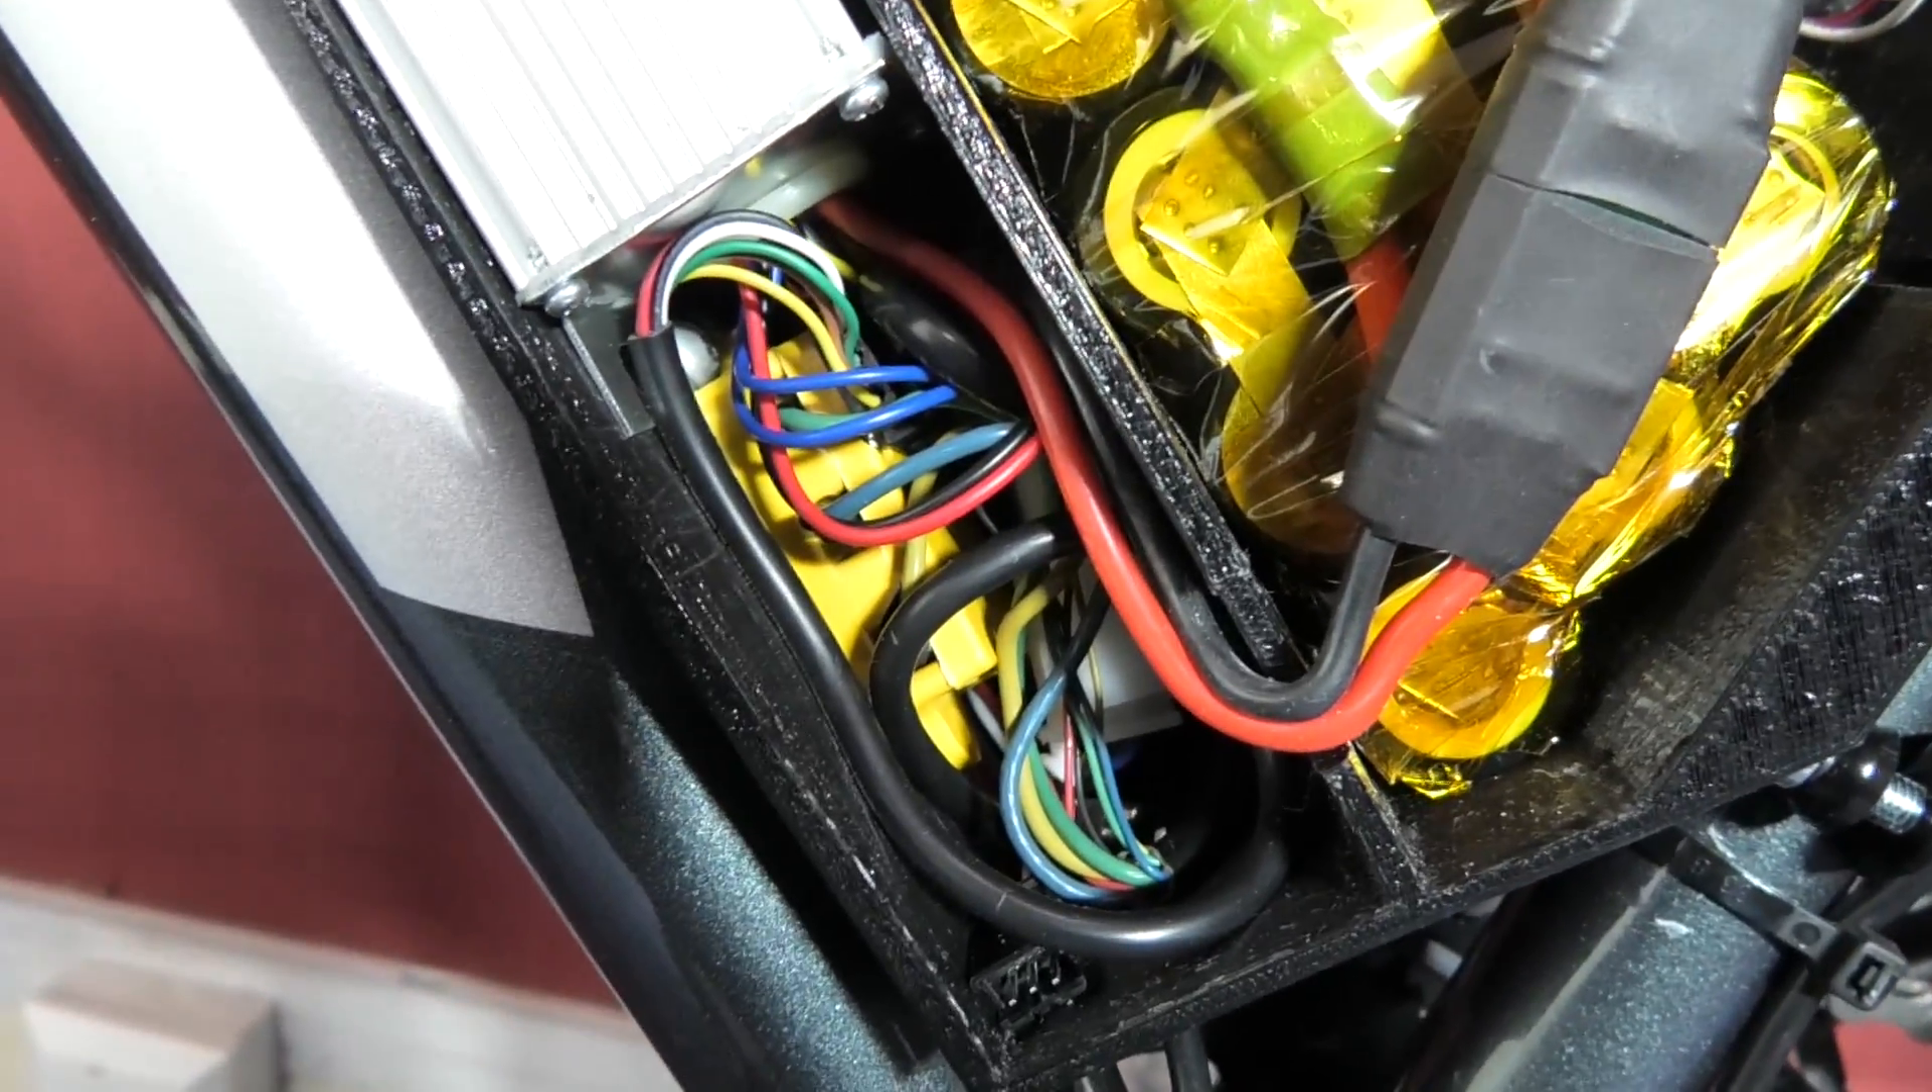The wires go all around and they're shoehorned in there.